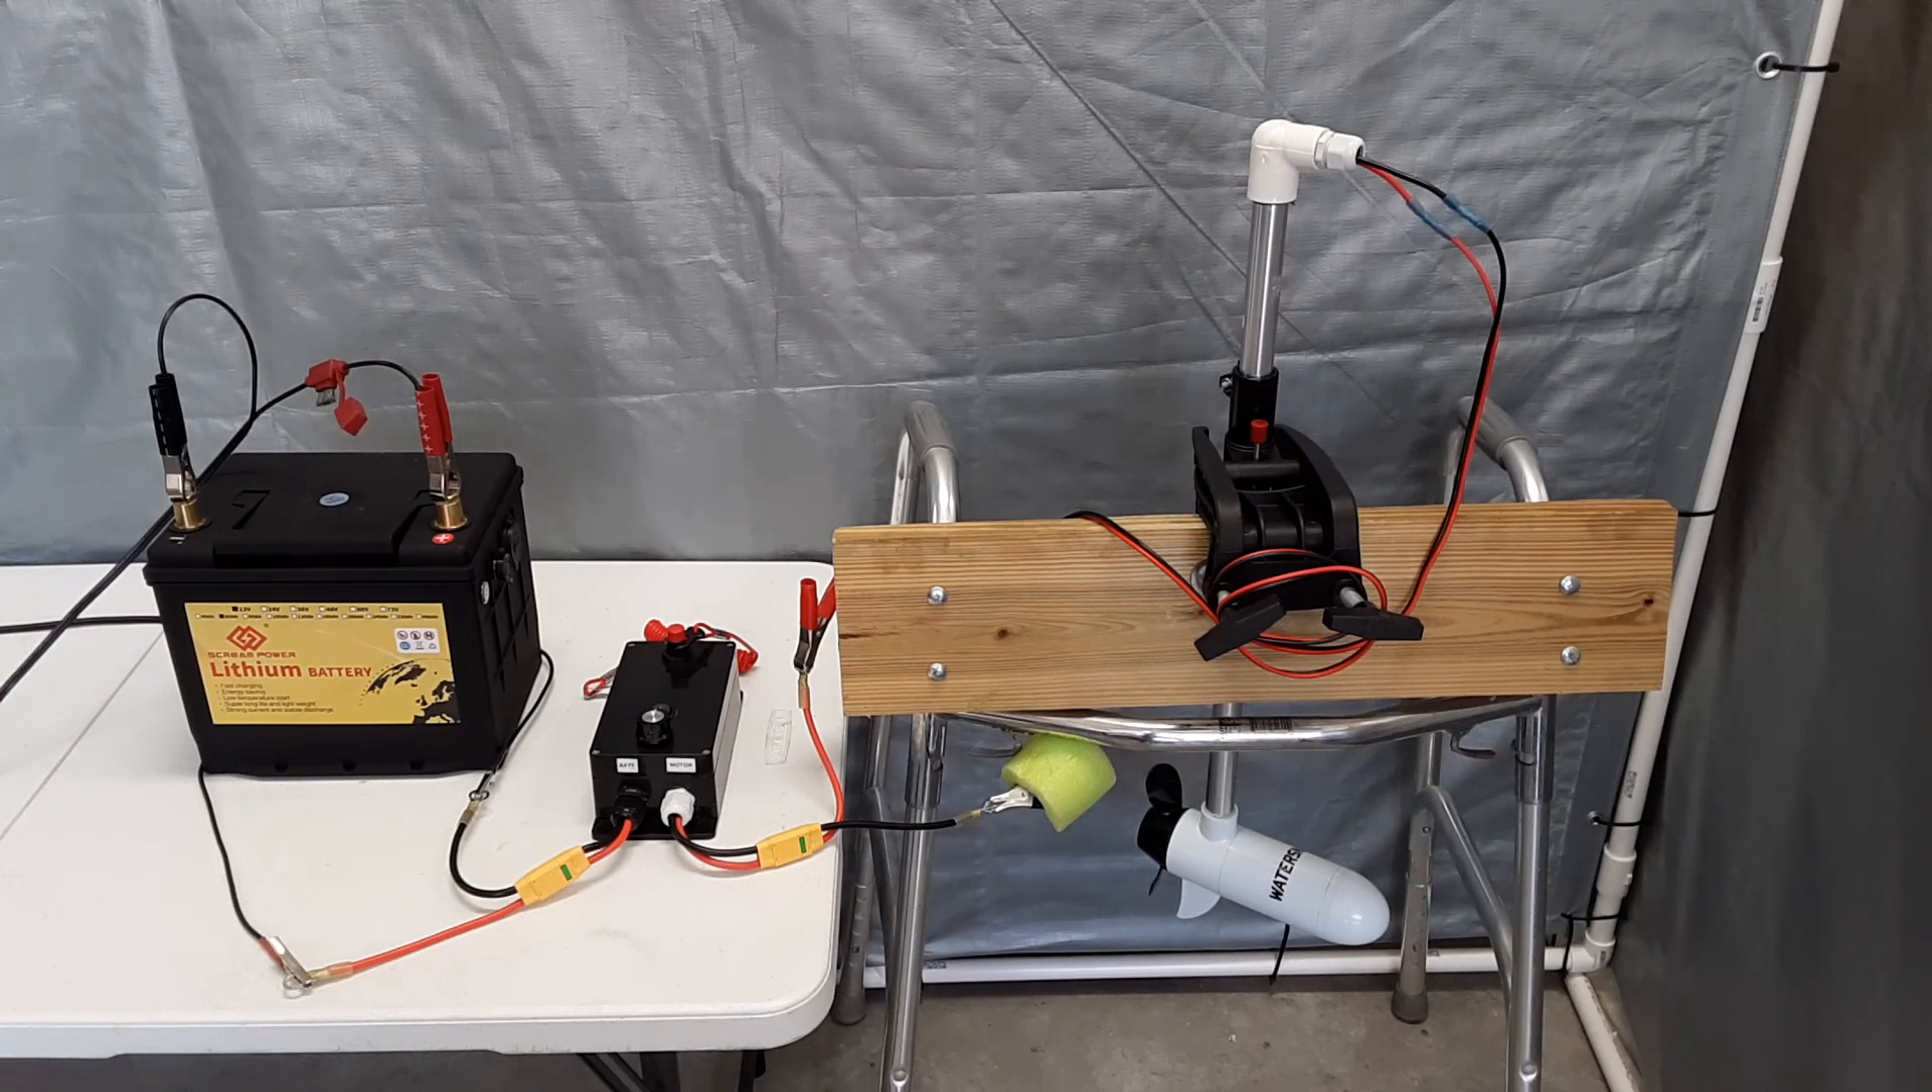And I have my LifePo battery all hooked up.